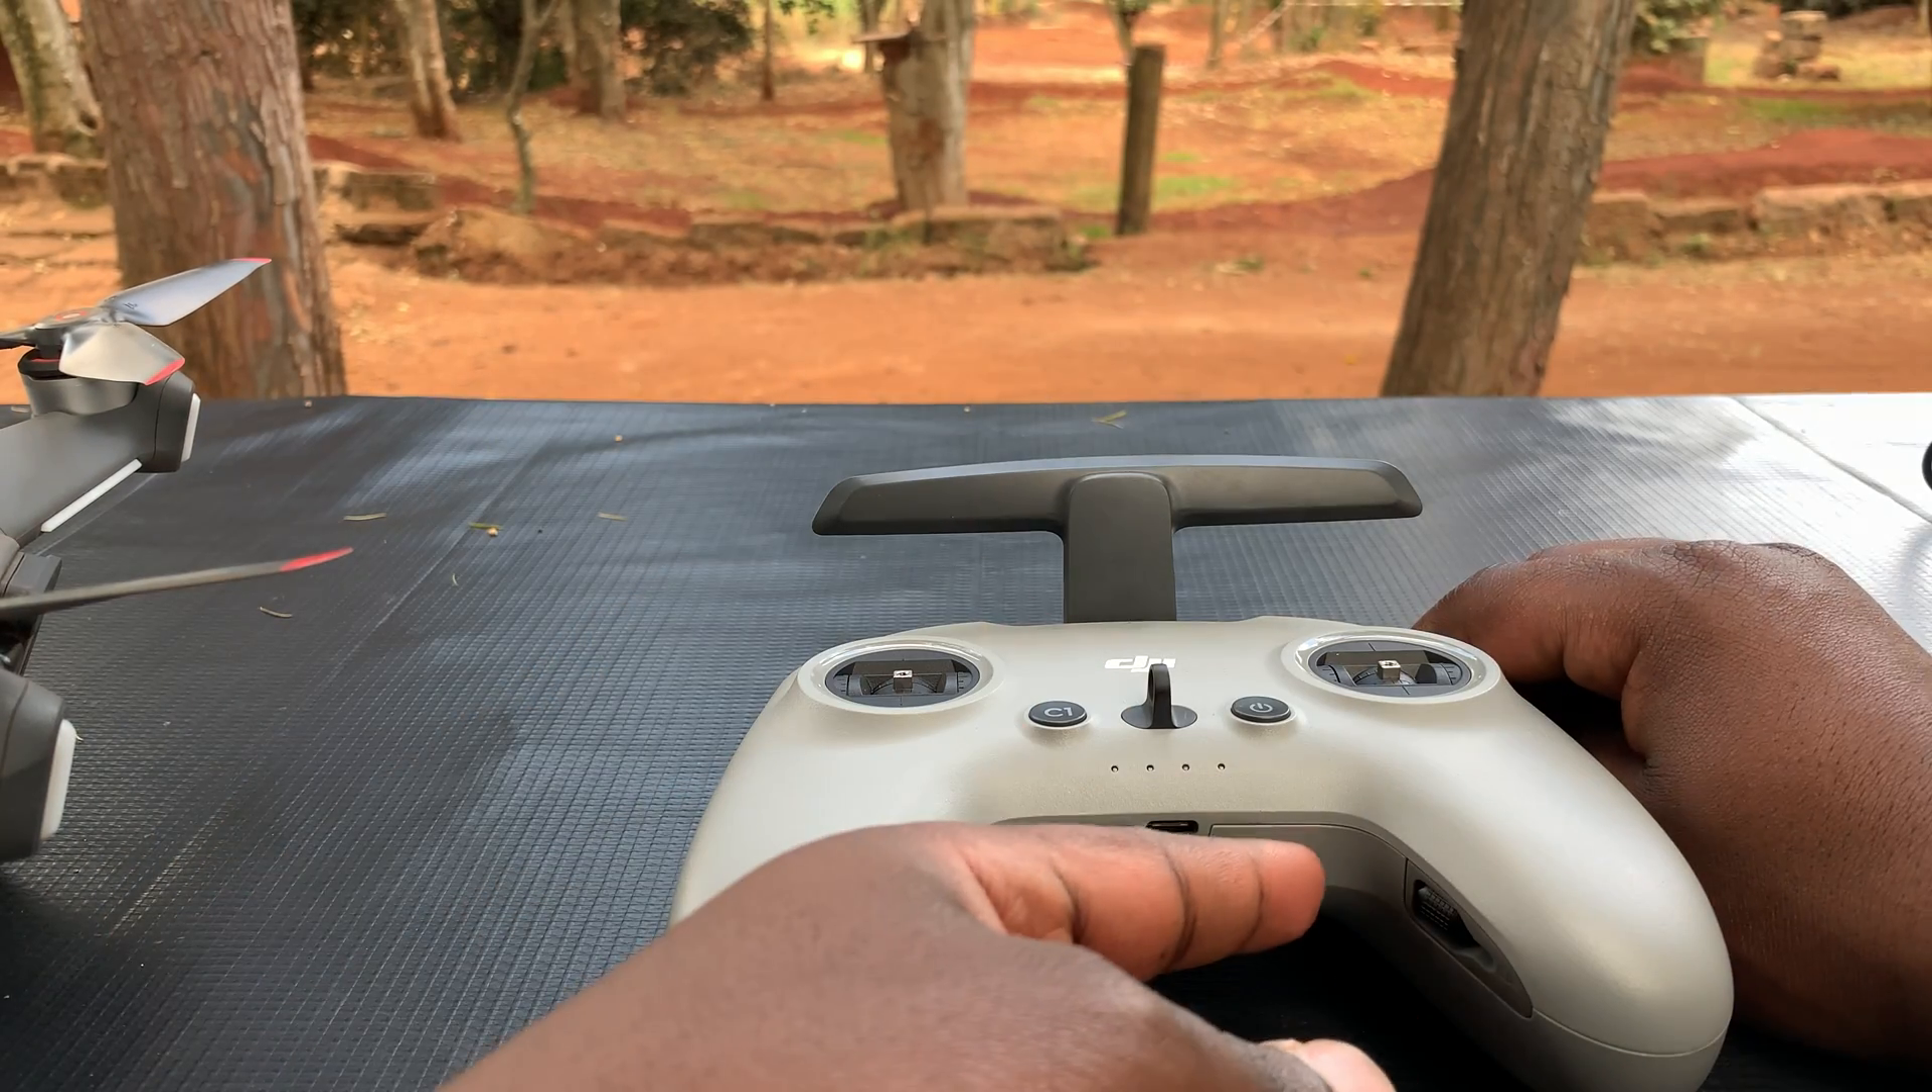You can see the analogs don't have the sticks on them.